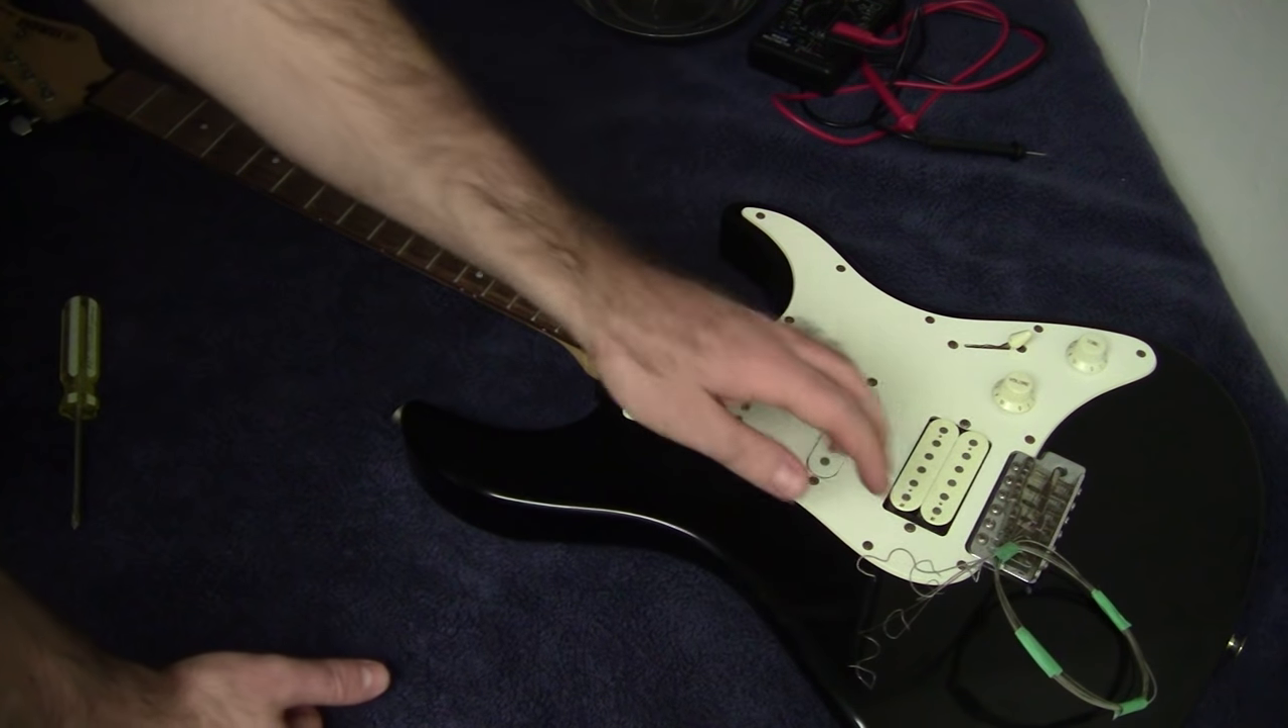Alright so I've got my strings removed from this part of the guitar here I didn't bother taking them all the way off the guitar I've just got them taped up over here.